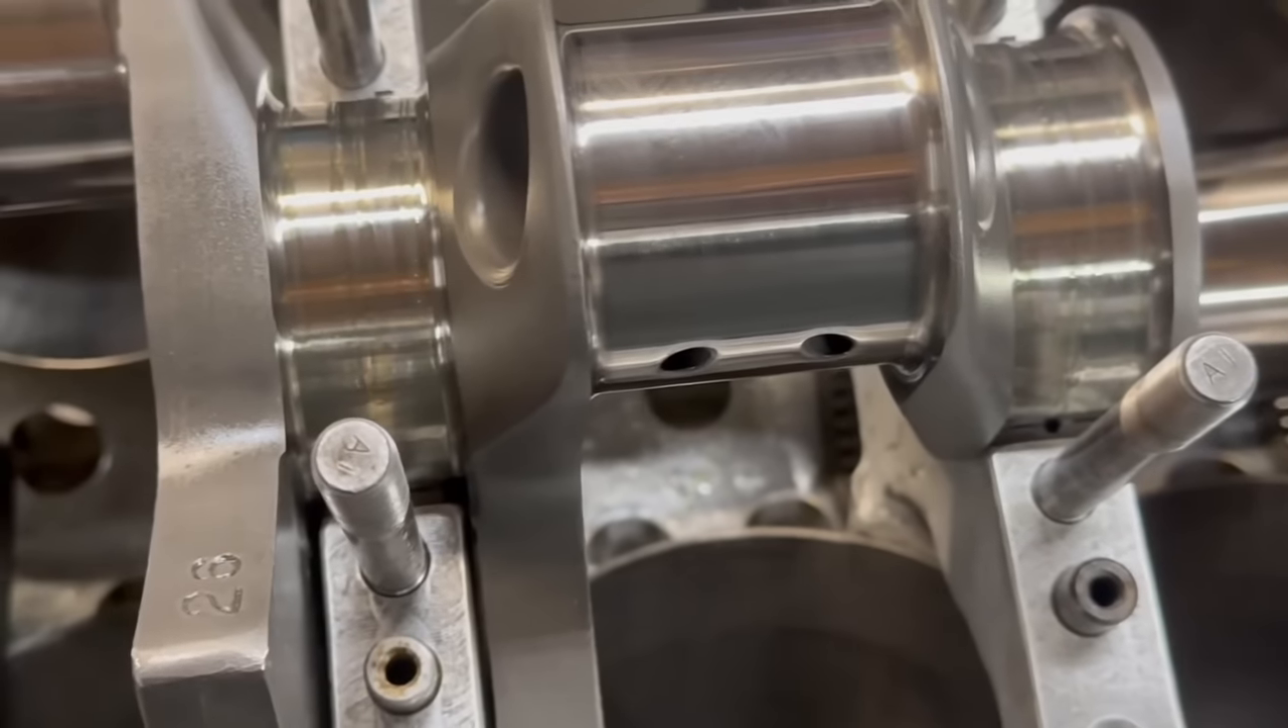So now um all we gotta do is put the caps on it and then we will have a uh crankshaft in a block.